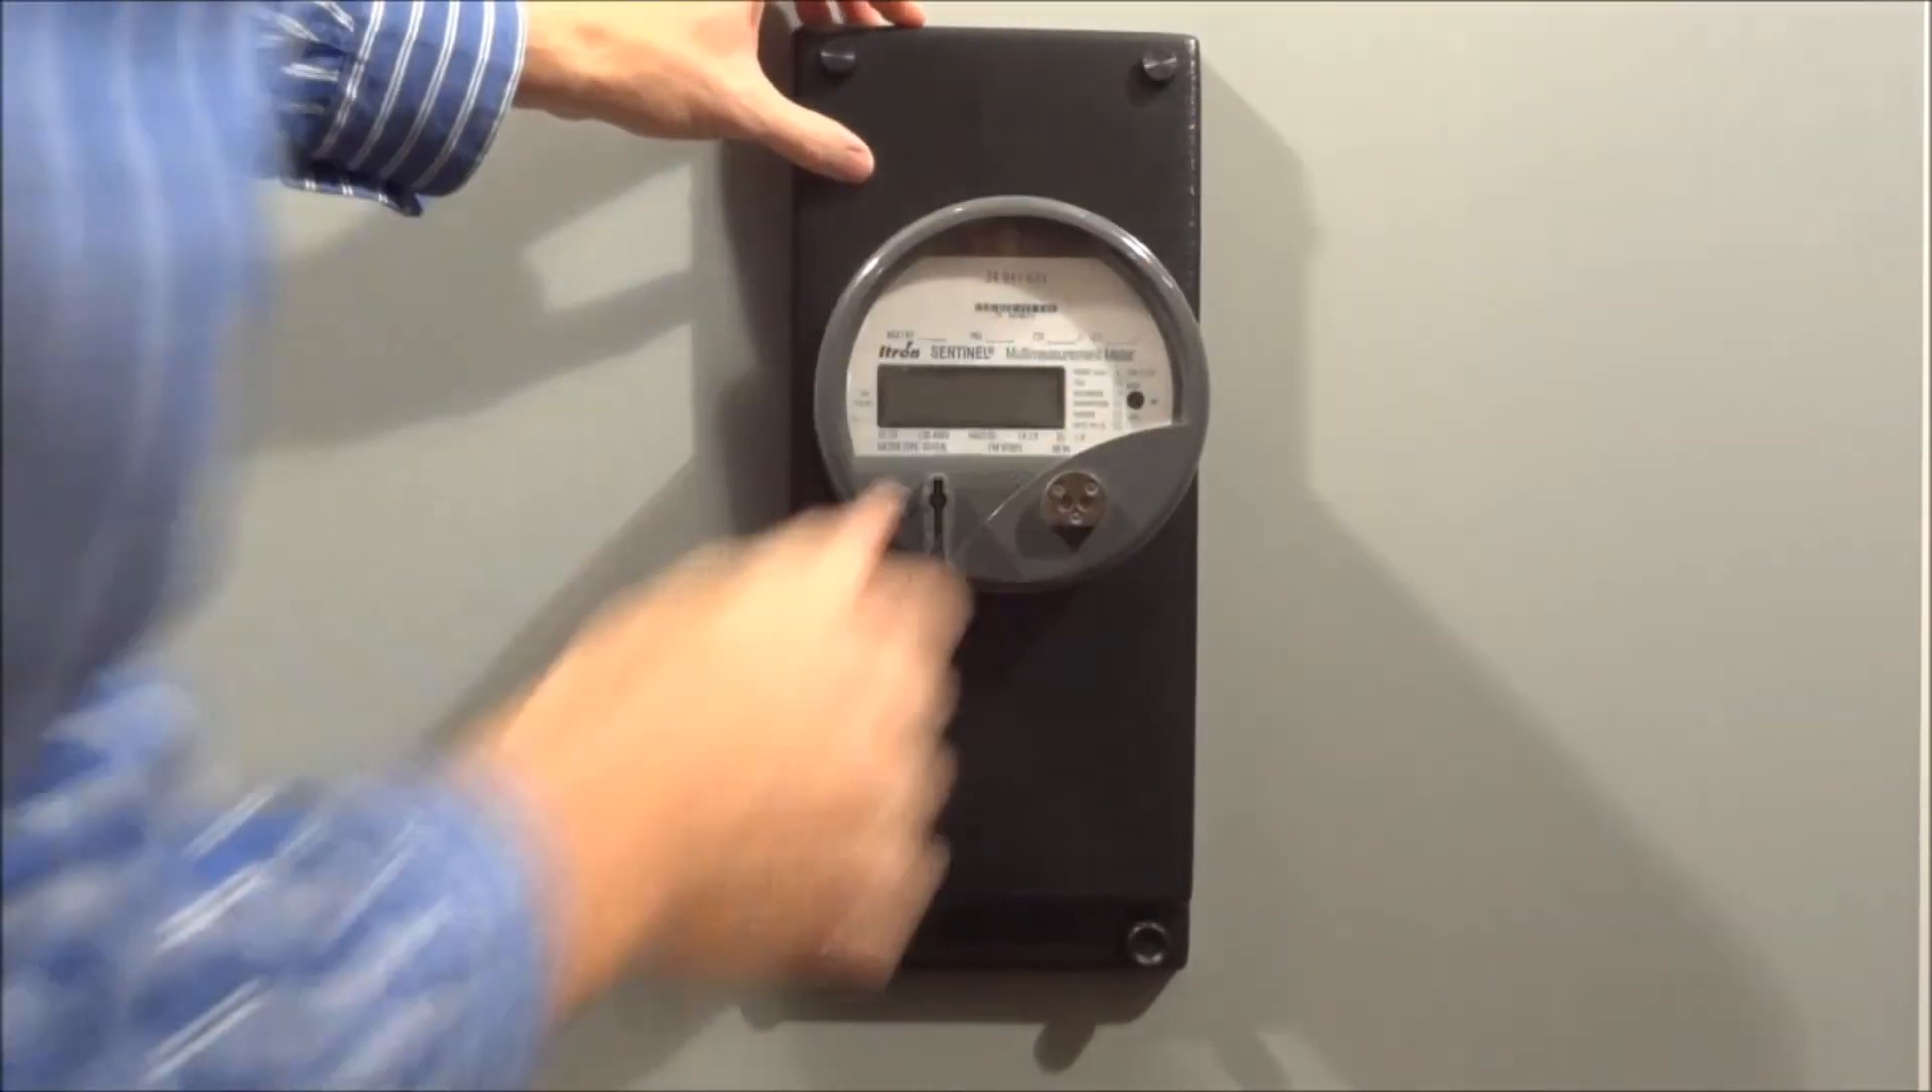And there you have a new electronic socket meter where there was a GE DS64.